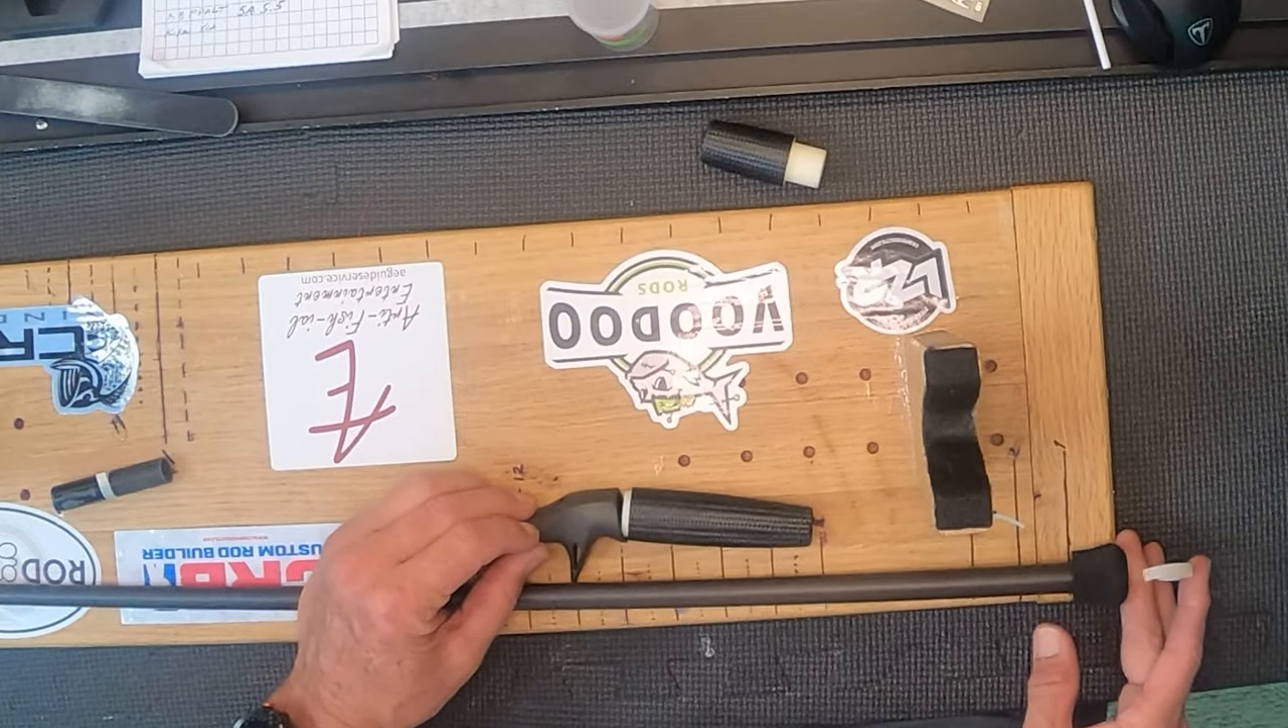I've got my butt cap on so i know exactly where the end of my rod is going to be.